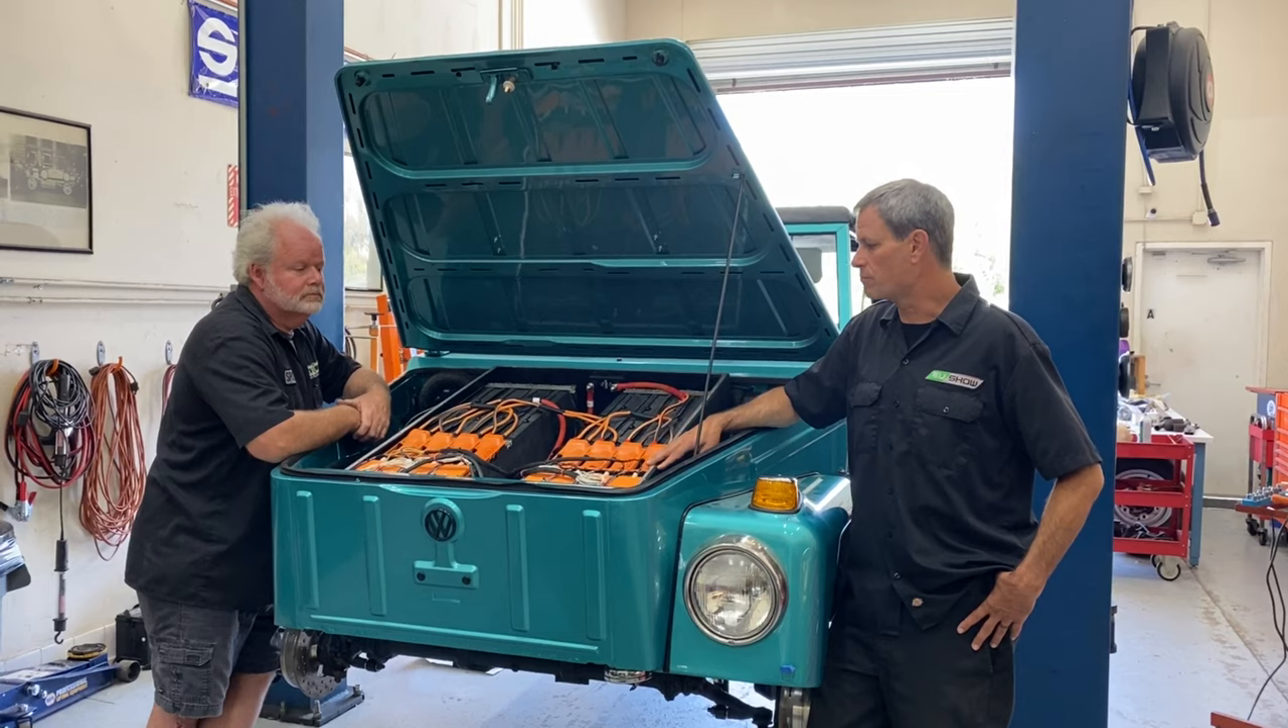So the box is all installed now.